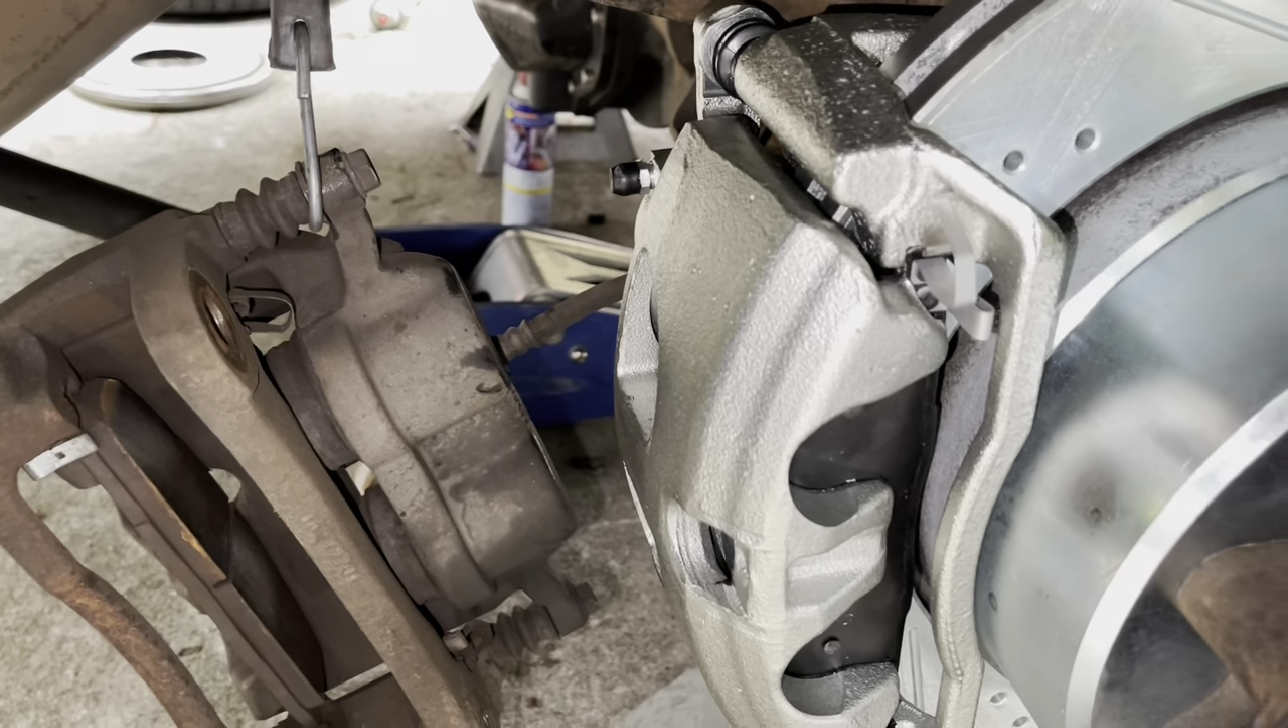All right the caliper is back on the vehicle.